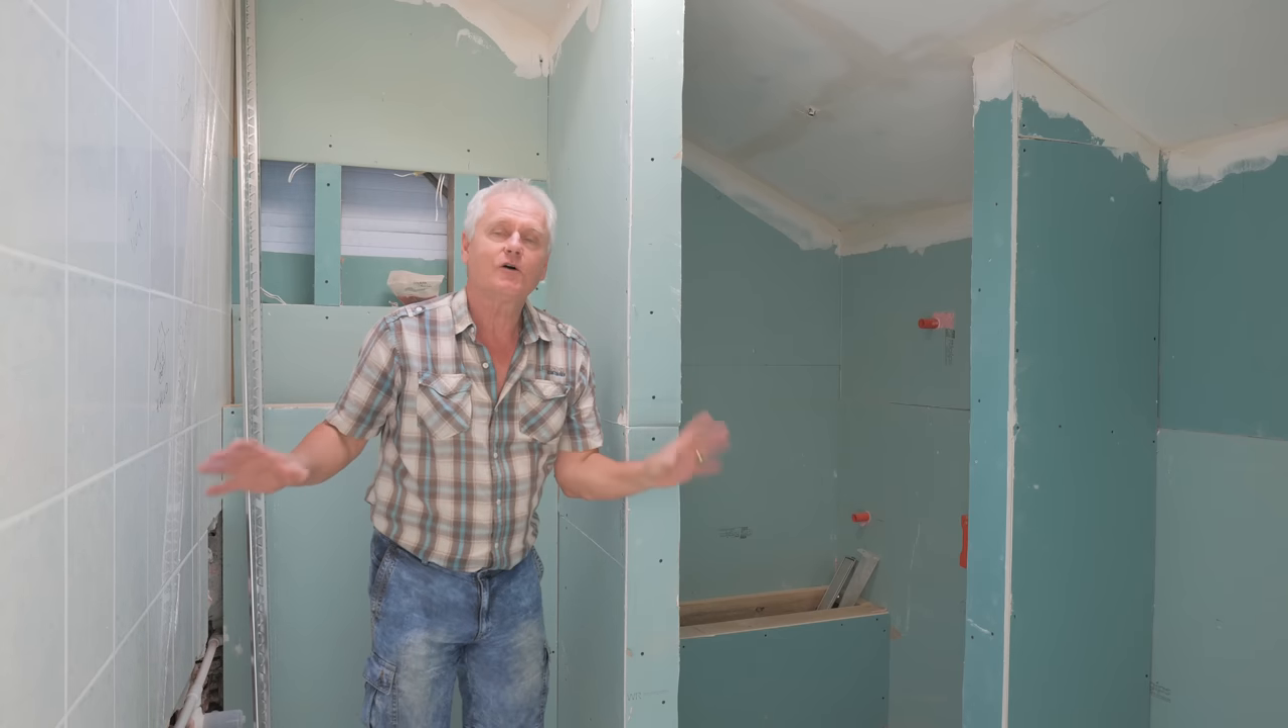You can see we've got all the plasterboard on now, nearly all of it. Just left a couple of spaces so that we can do the electrics for the spotlights.